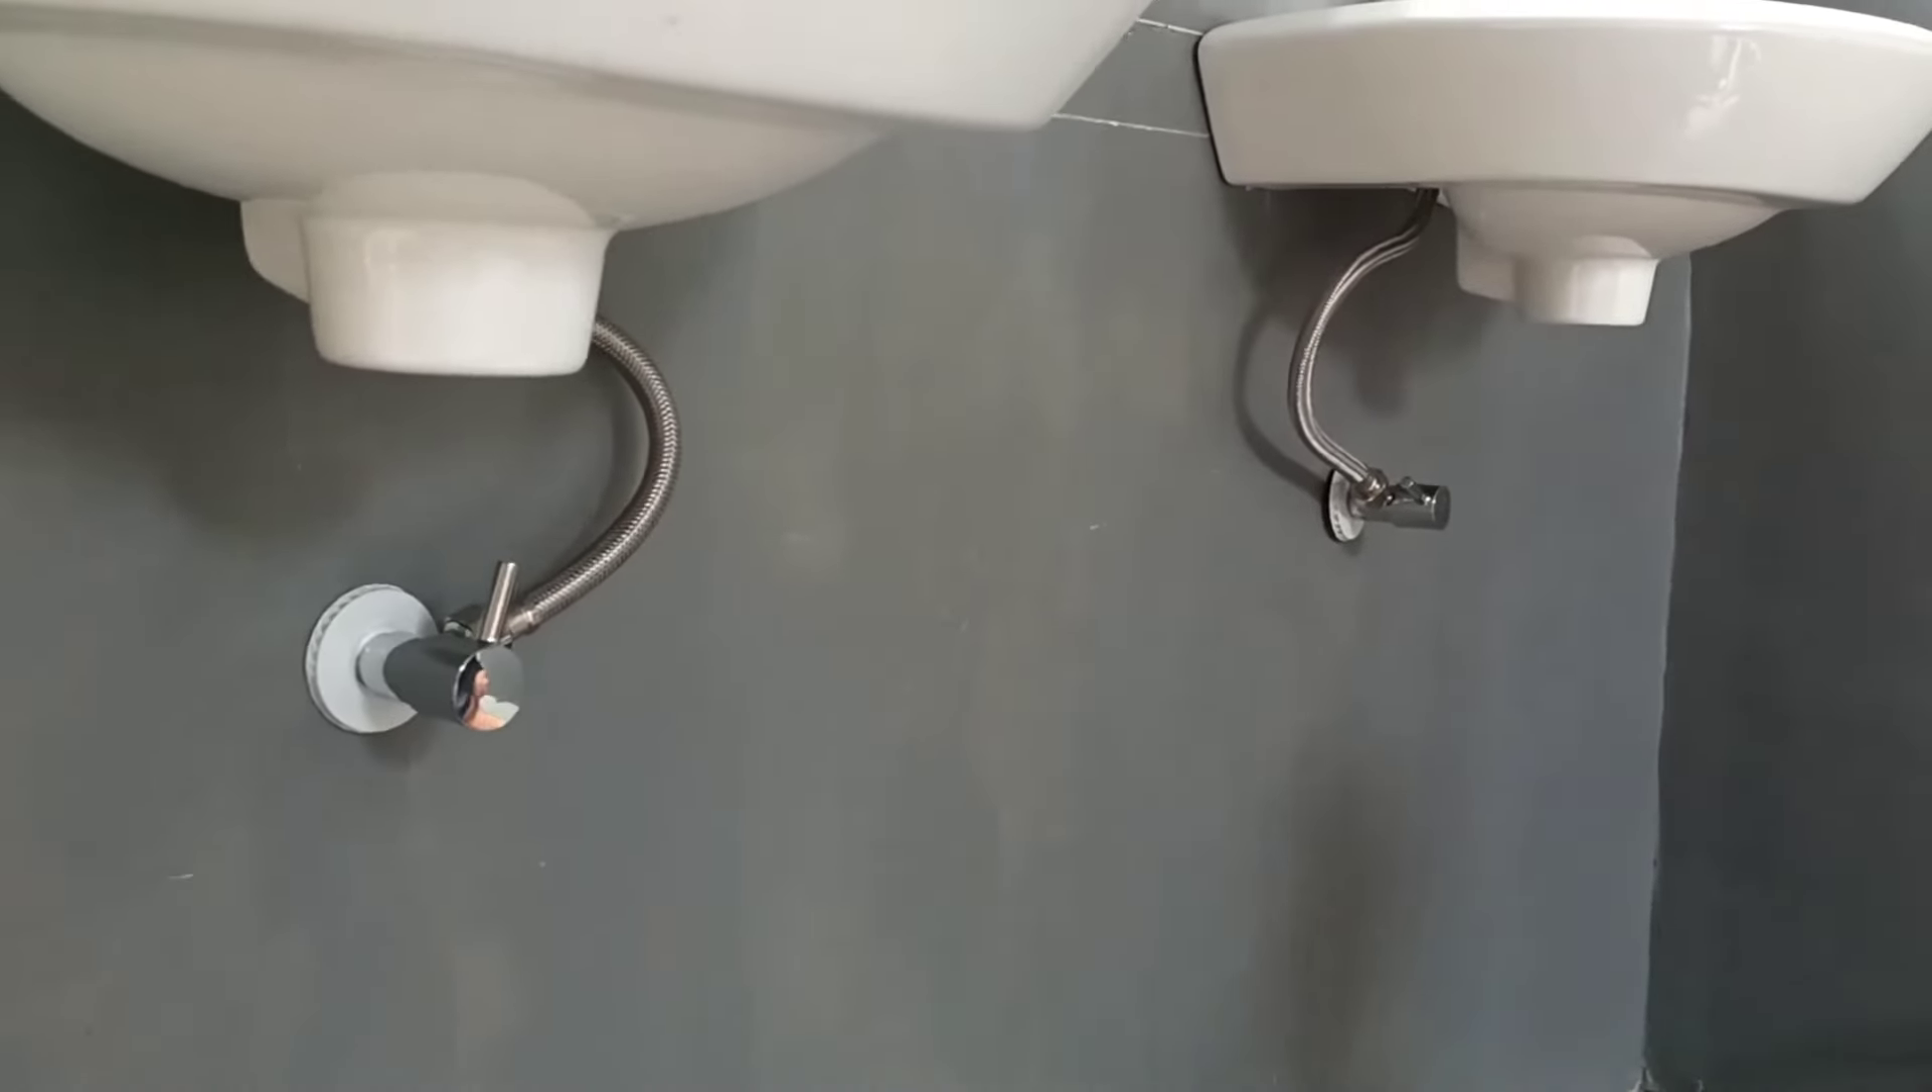Teman-teman tinggal pasang pembuangannya saja.